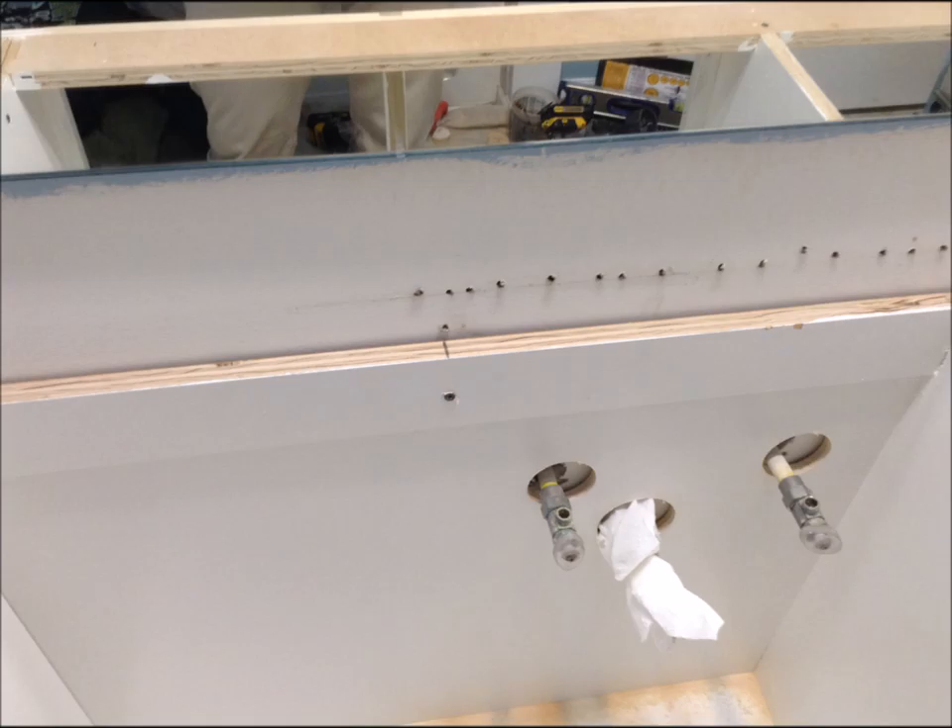You can see those screws so that's all drilled into place.